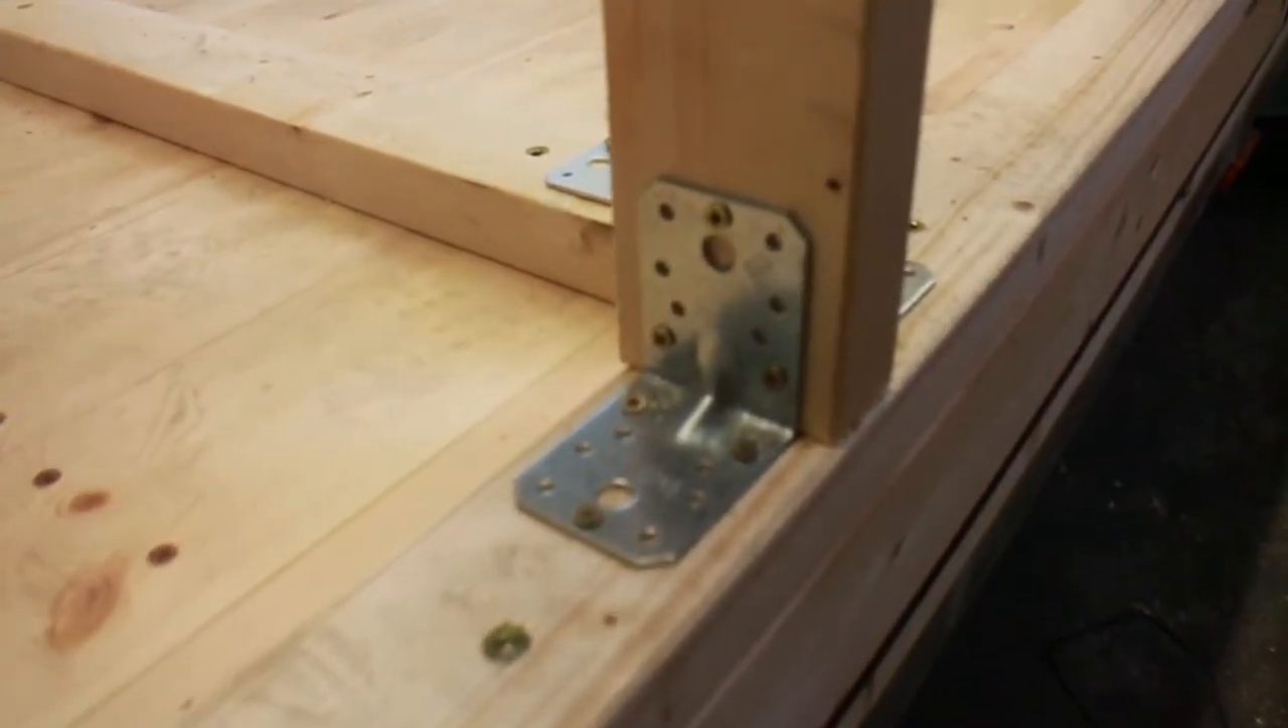Und die Rahmen wurden eben hier einmal mit den Winkeln verschraubt, auf beiden Seiten.